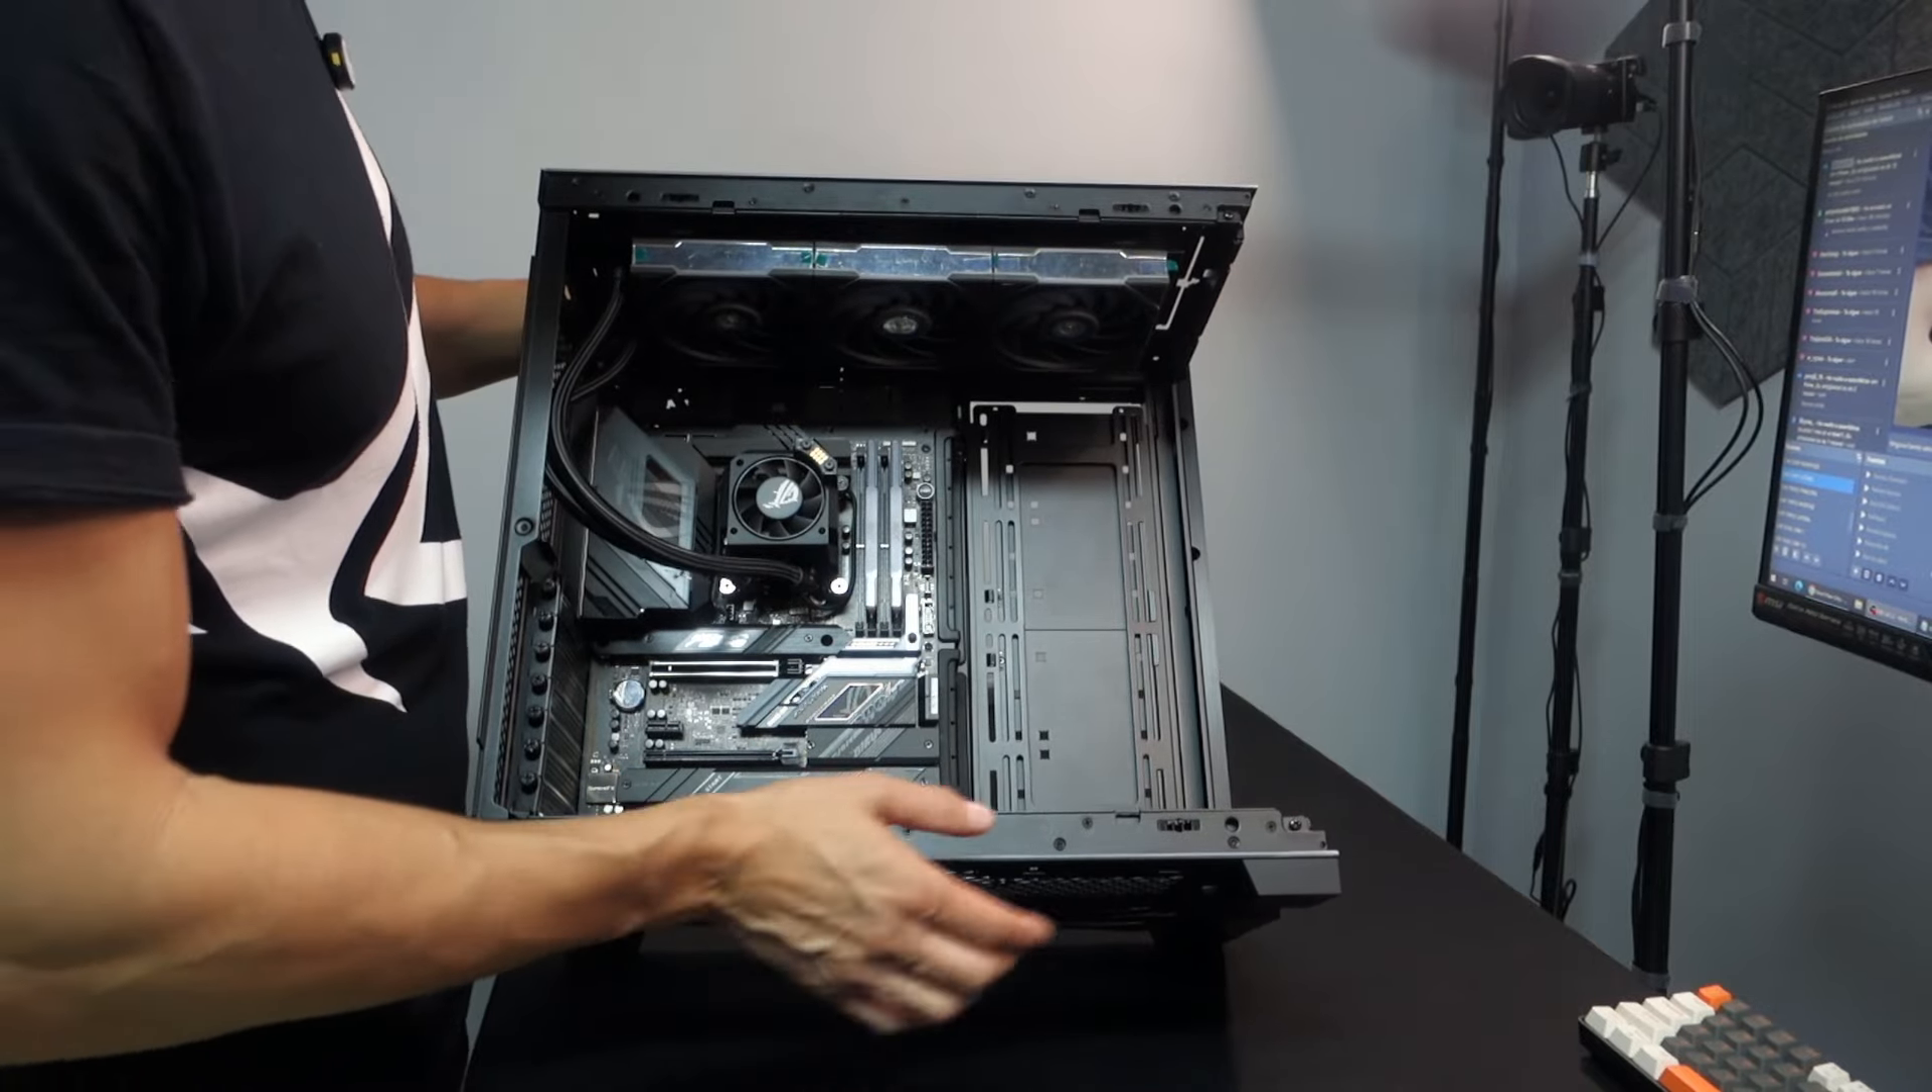Ya tendríamos lo que es la refrigeración montada.